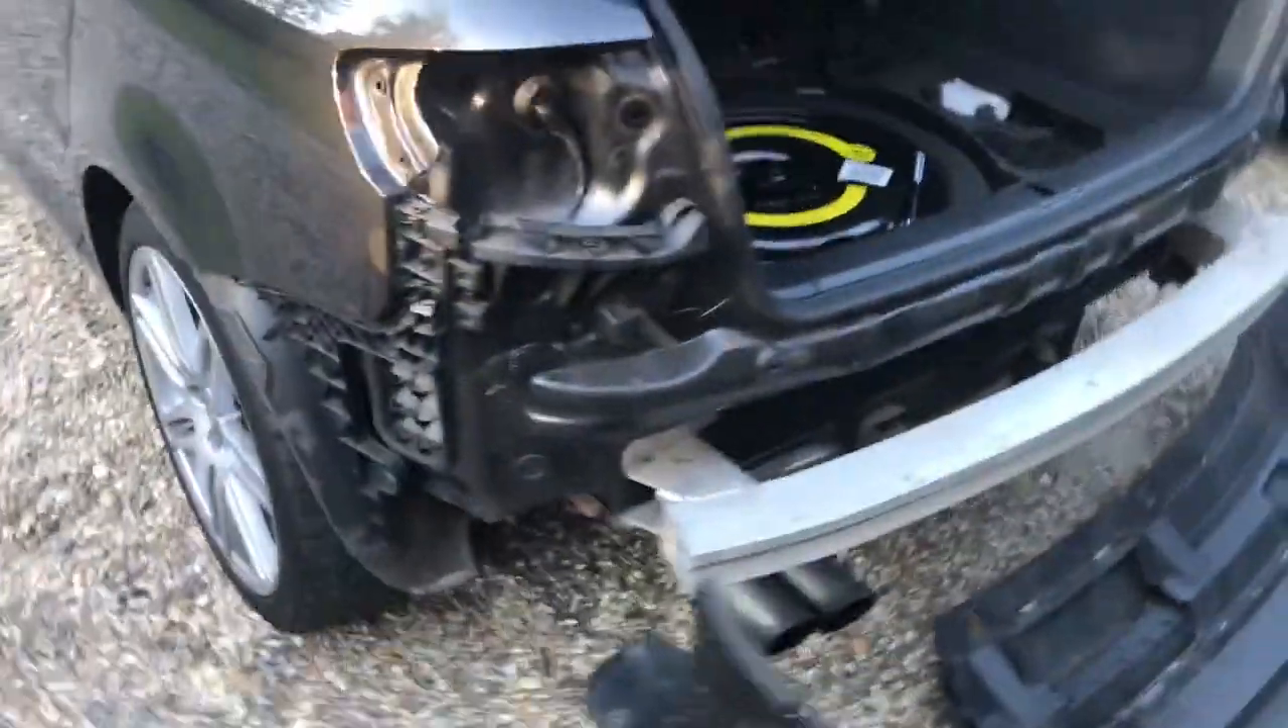Alright so the bumper is now off.